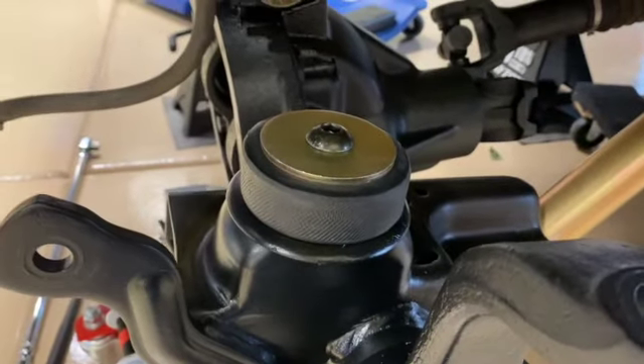You can see i've already got the bump stop started for the new metal cloak suspension kit.